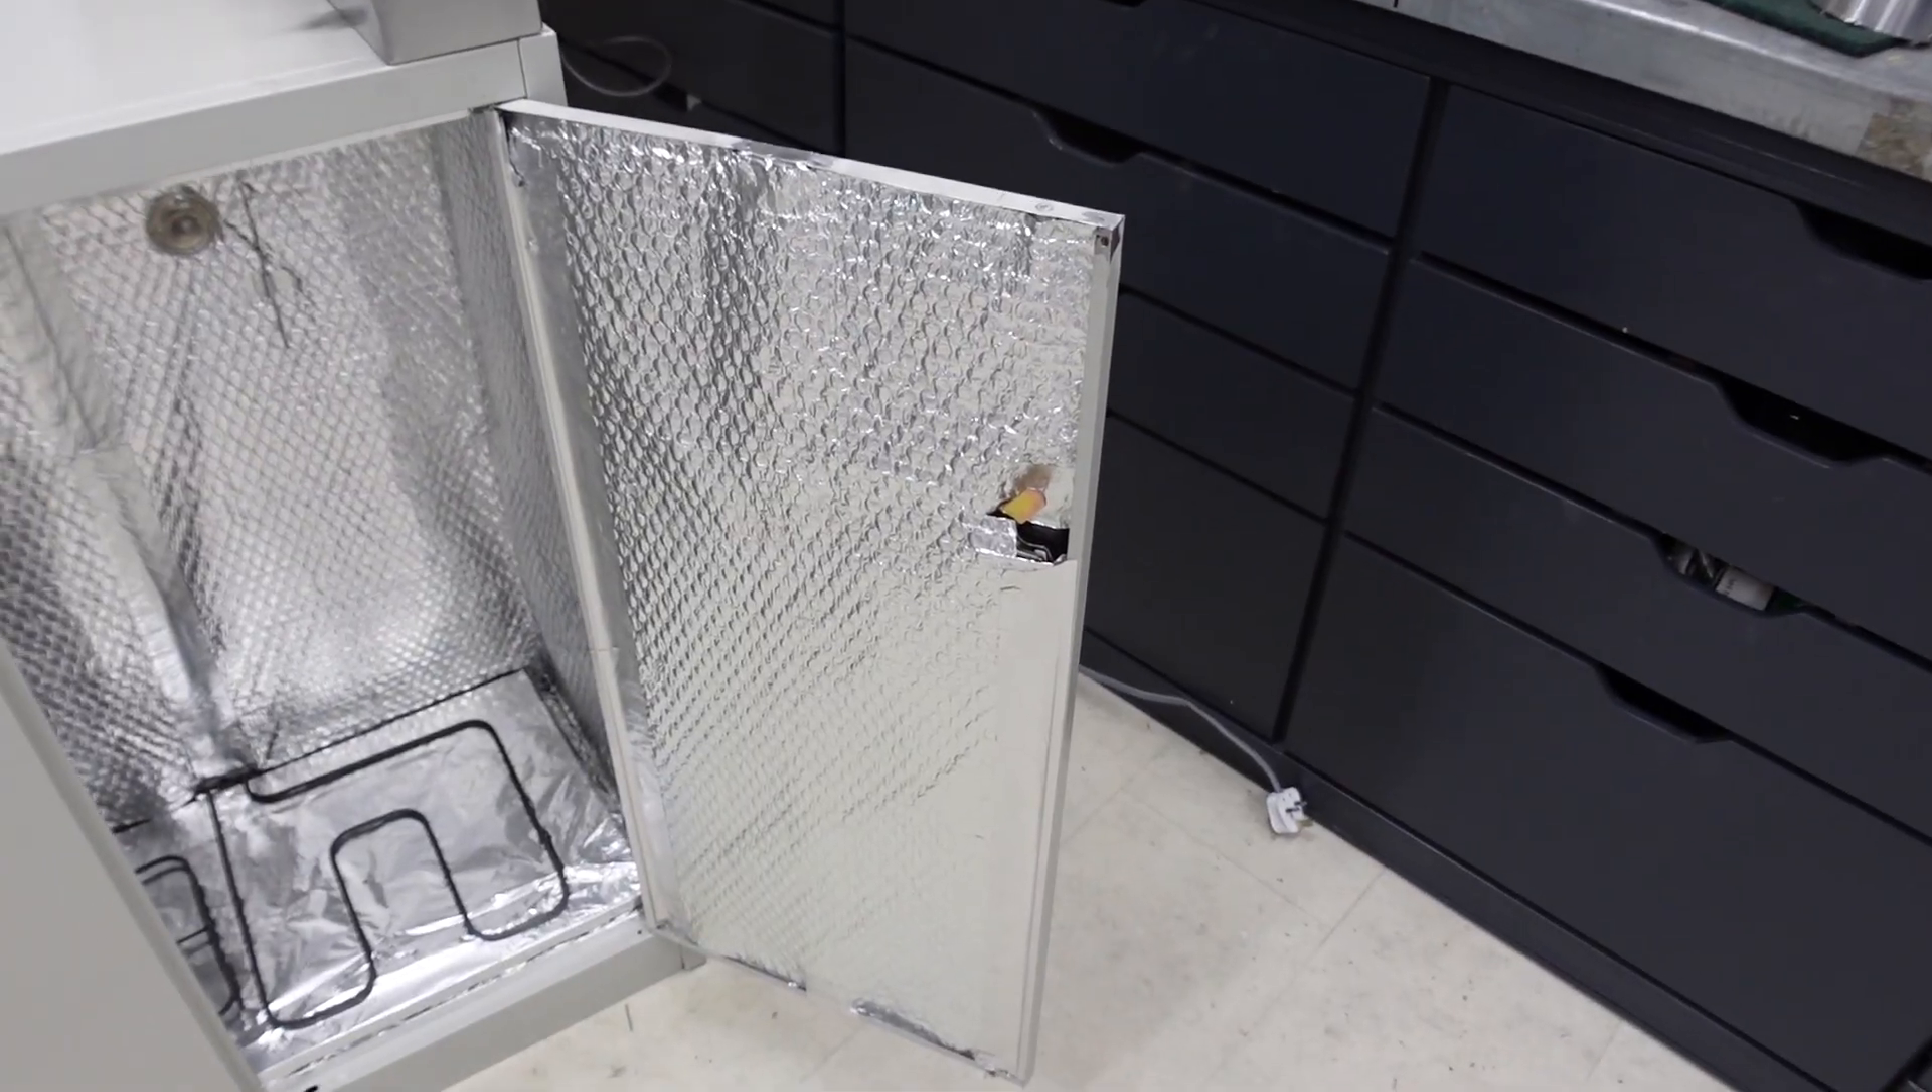We have now got the doors back on and the doors have been lined with three layers of the um insulation.